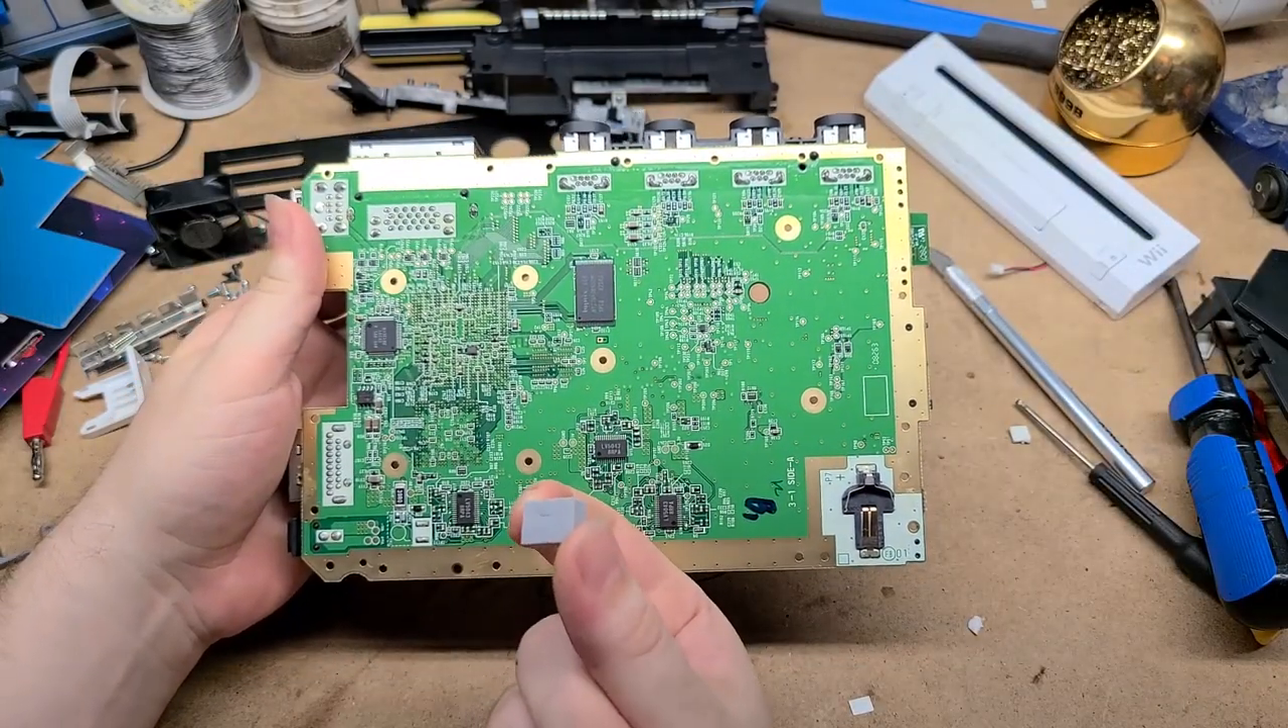So we are just left with the board.